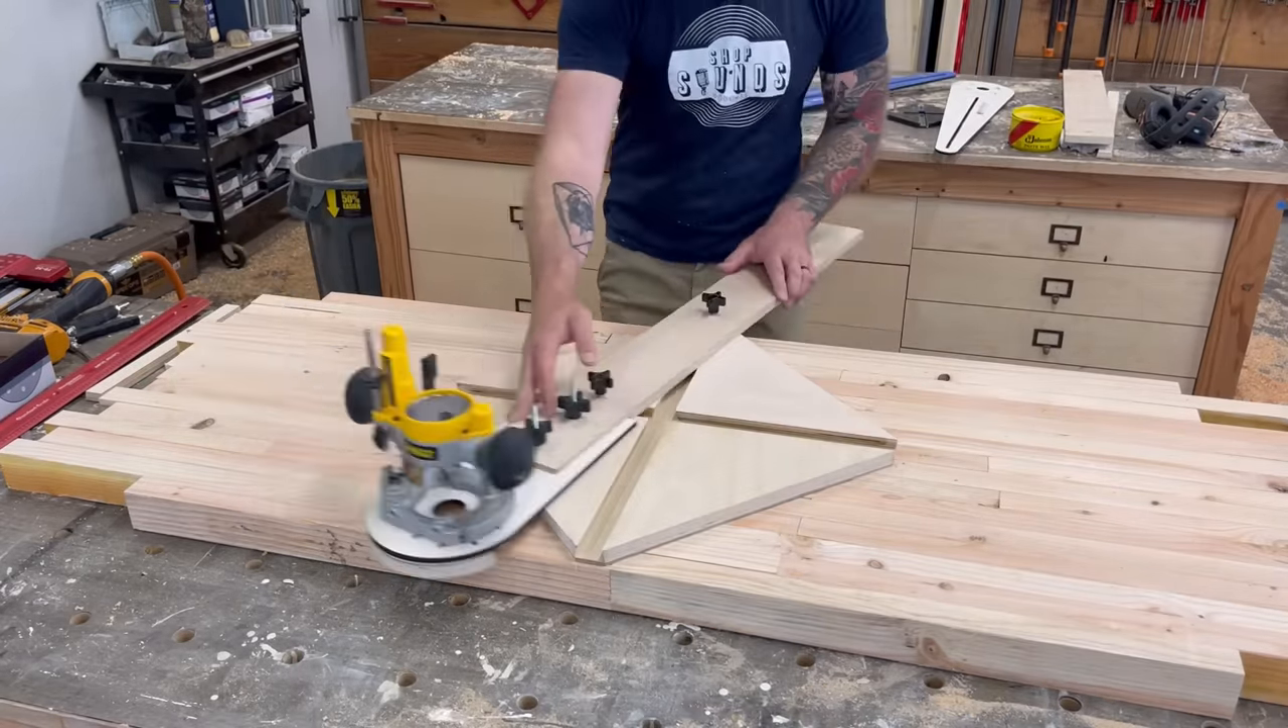With my router arm in place you can finally see how the jig is going to work.